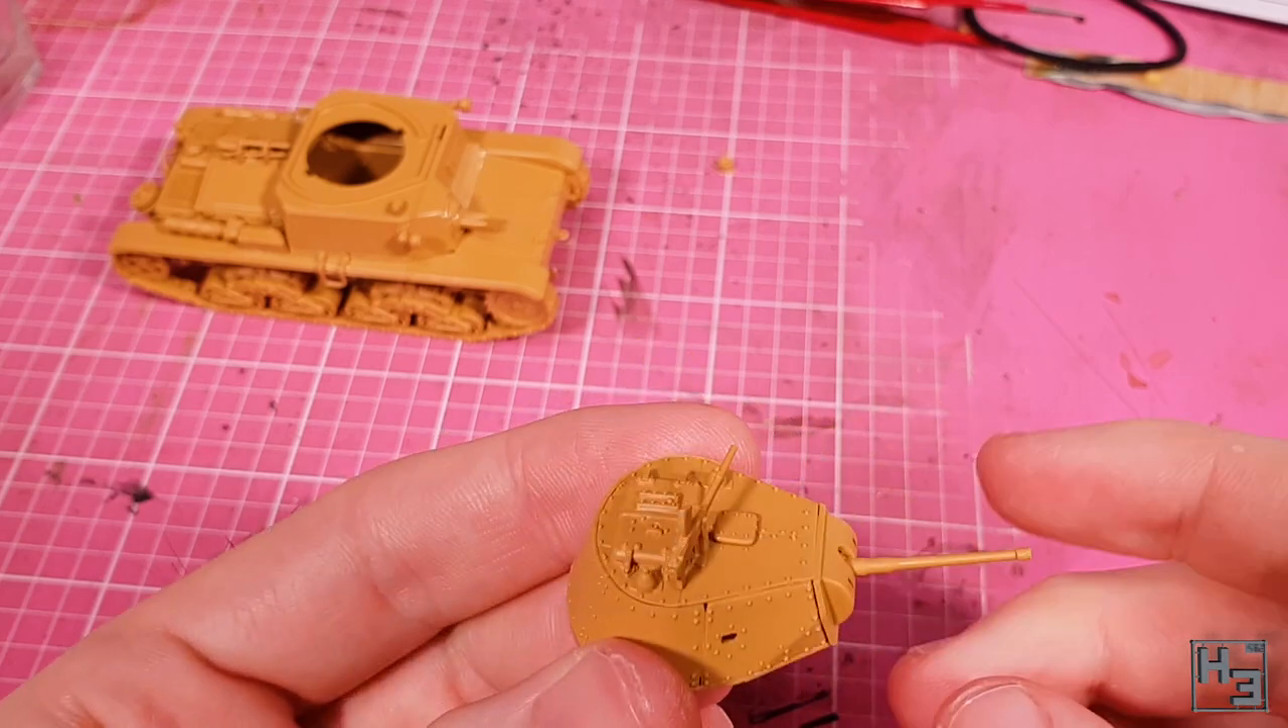At any rate the turret is now complete. It's not the best turret but it's together and really it could be a lot worse.